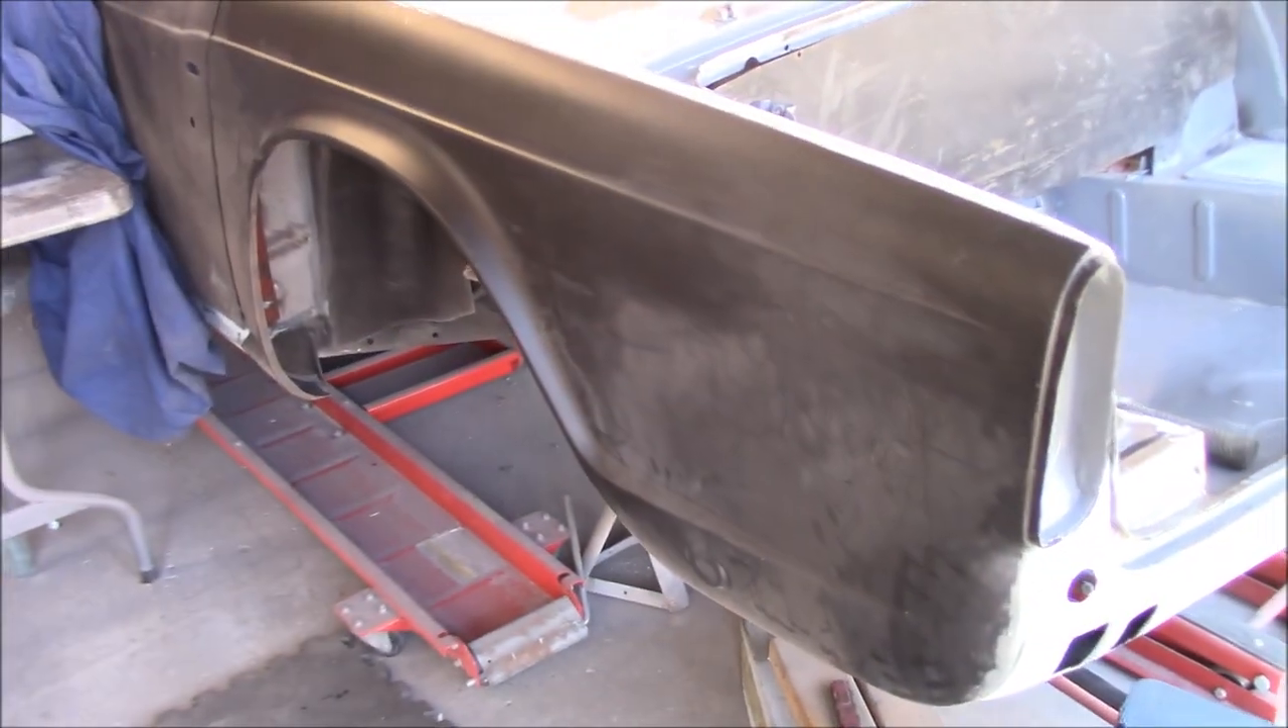We've got the rear fender now bolted in position.